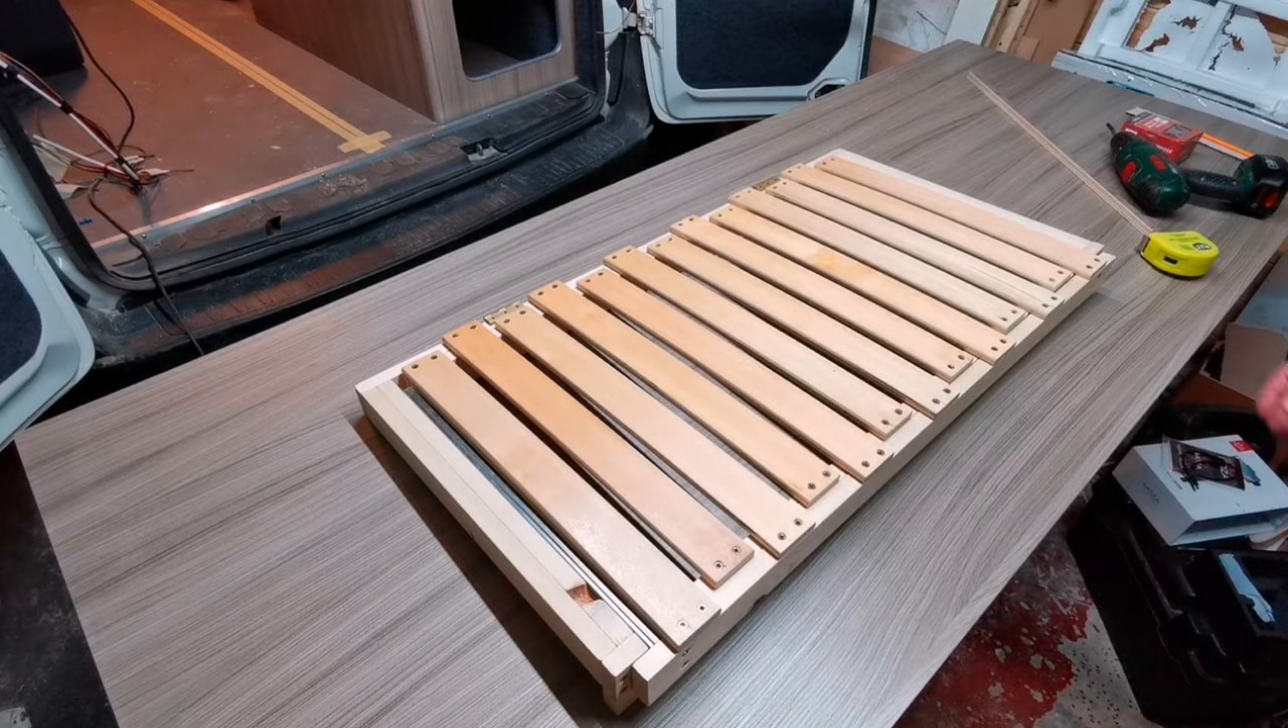Right okay so we've got all the slats back on.